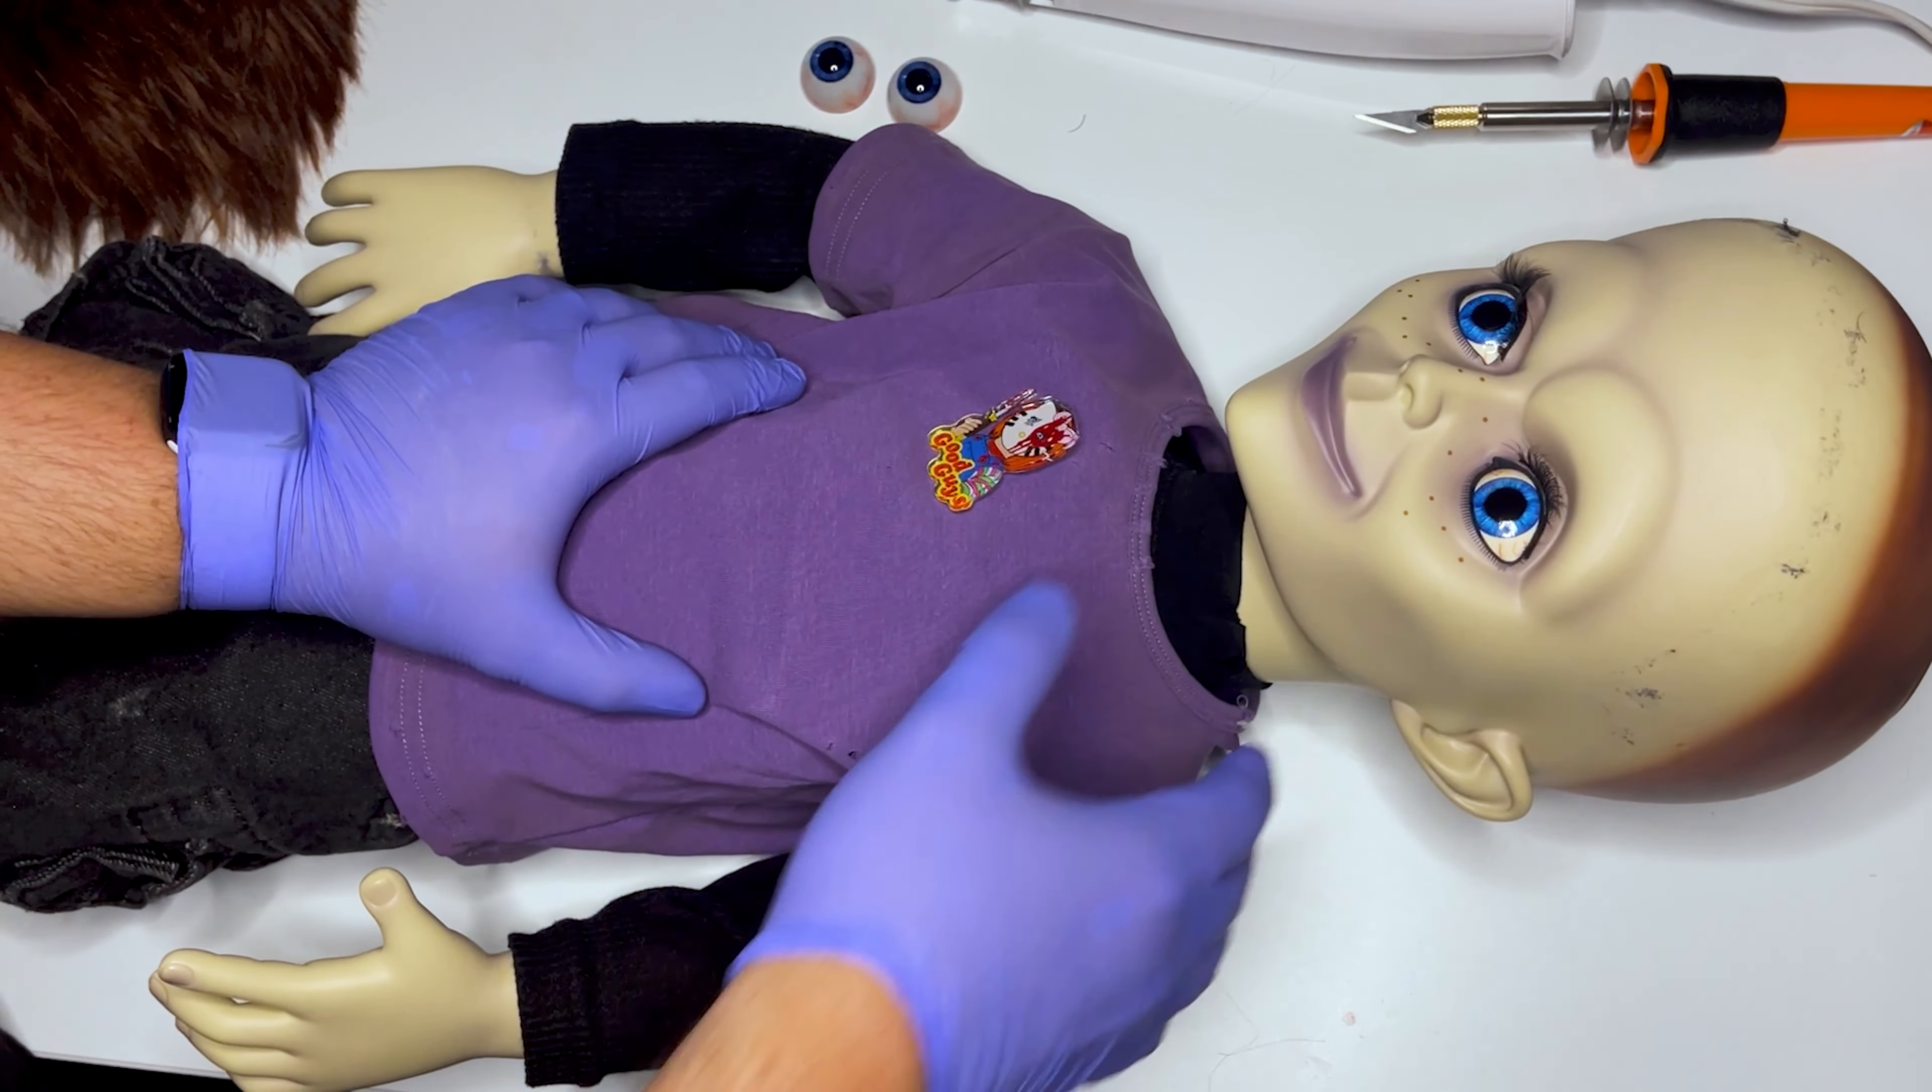So I have removed the wig from his head.